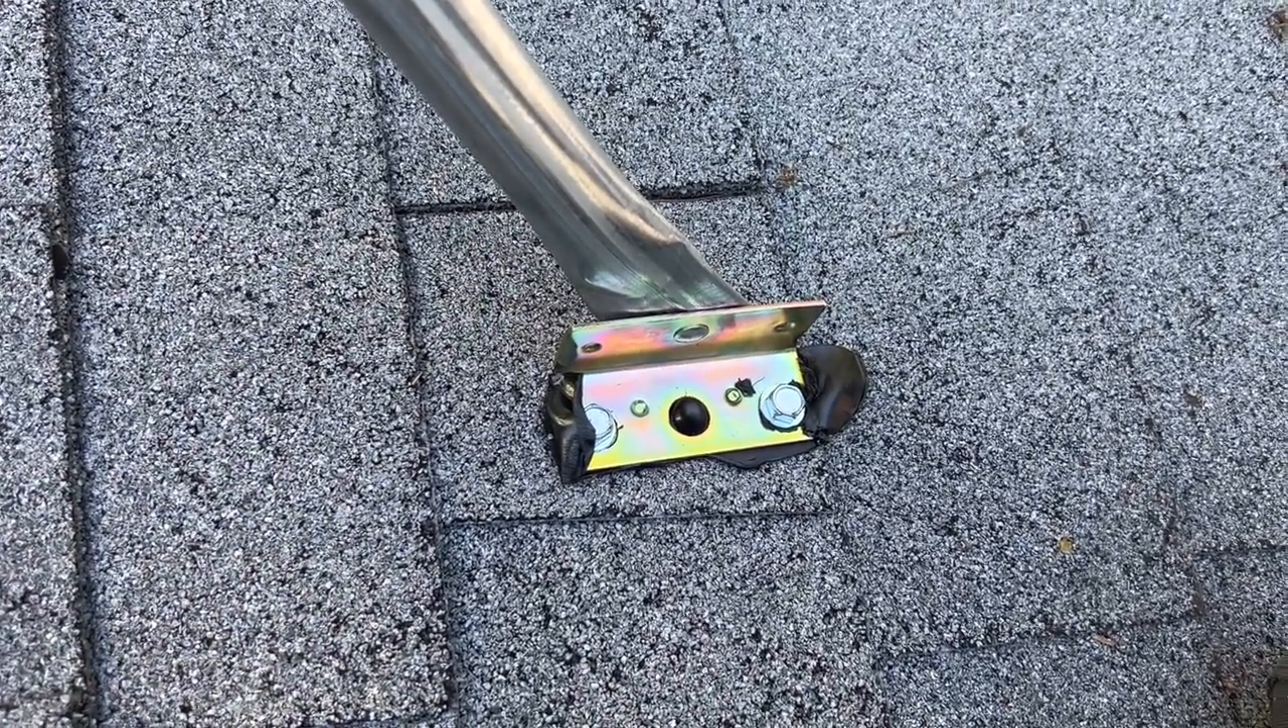You see the pitch pad underneath the foot of the tripod. Two lag screws in each one.